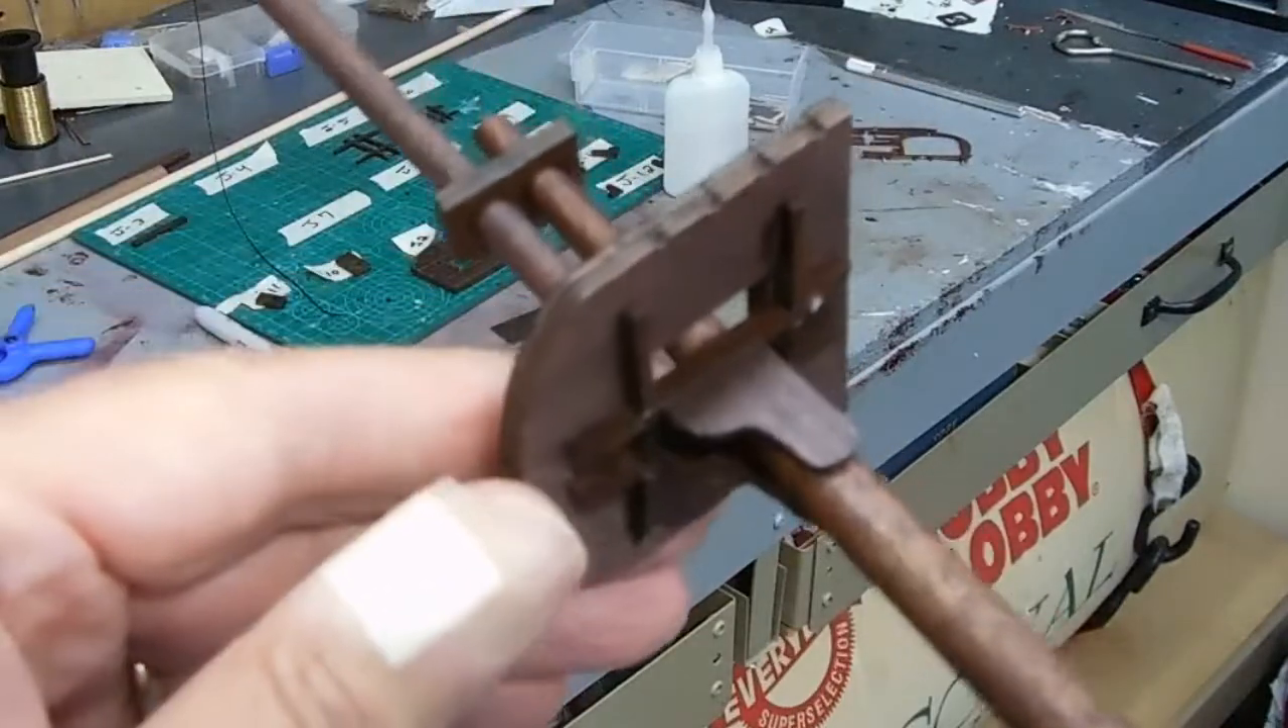I've got the crow's nest in place.